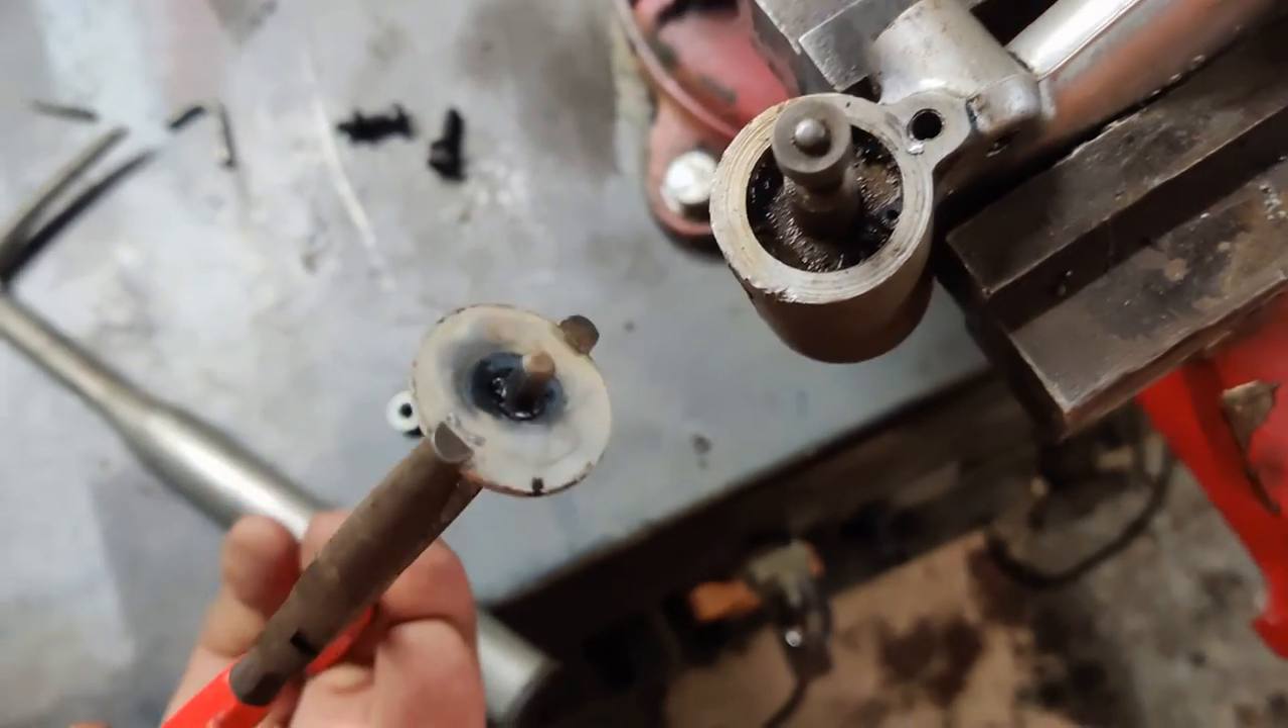I've welded that washer on top of the stub of the guide that was sticking out there and managed to pull it out.